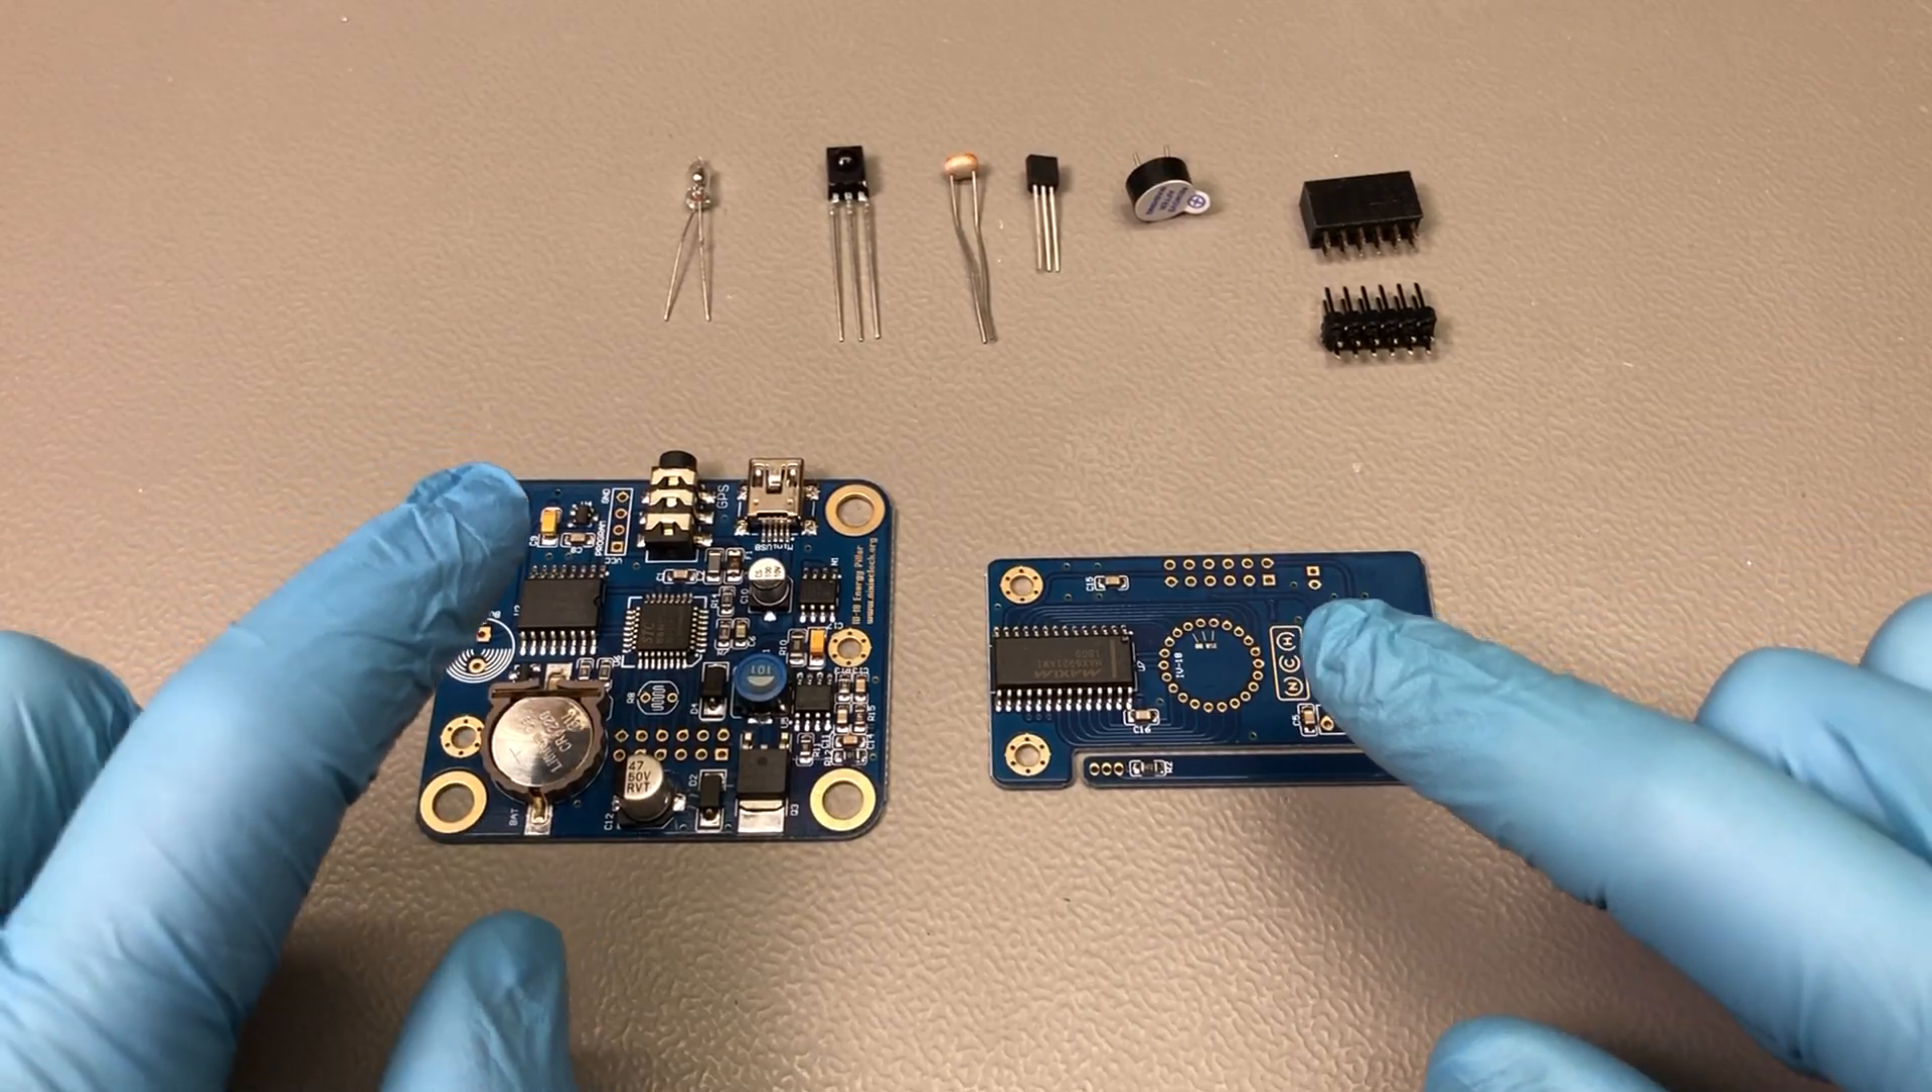All of the surface mount components have already been assembled for this kit and all we have to do is assemble these through hole components.